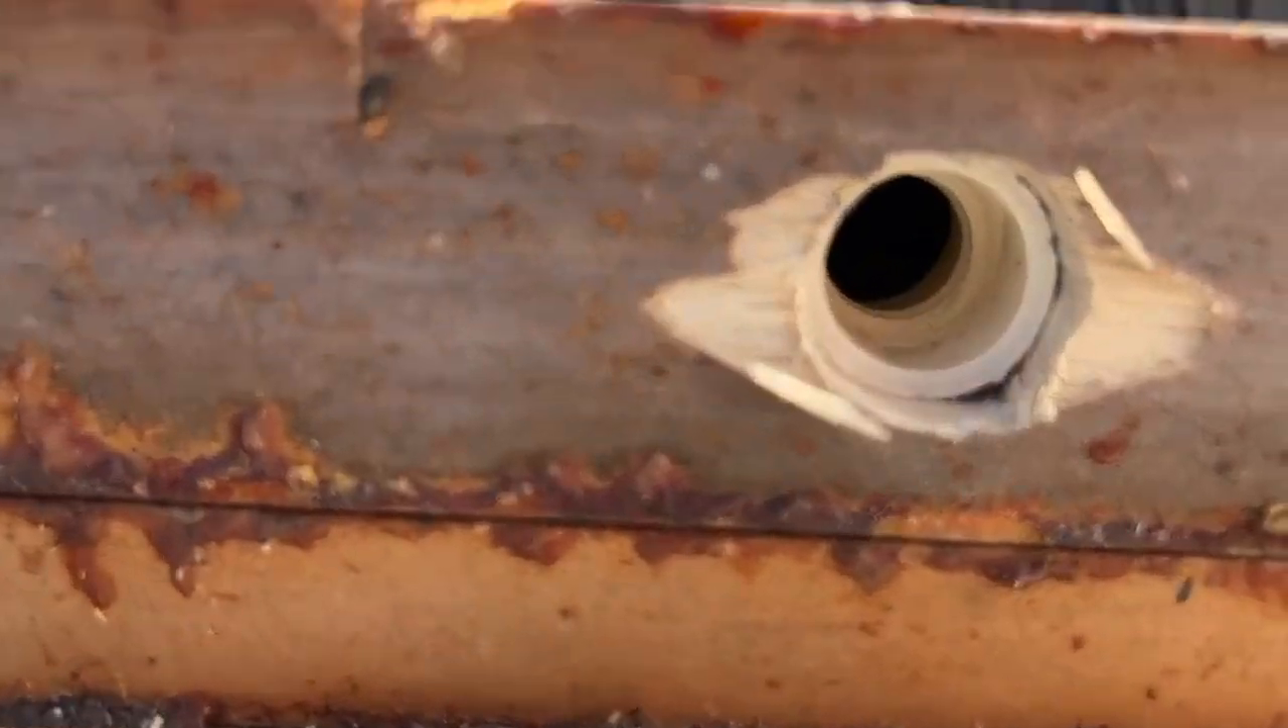This is just a half -inch connector, so it actually fits inside that pipe and inside my hole that I drilled.